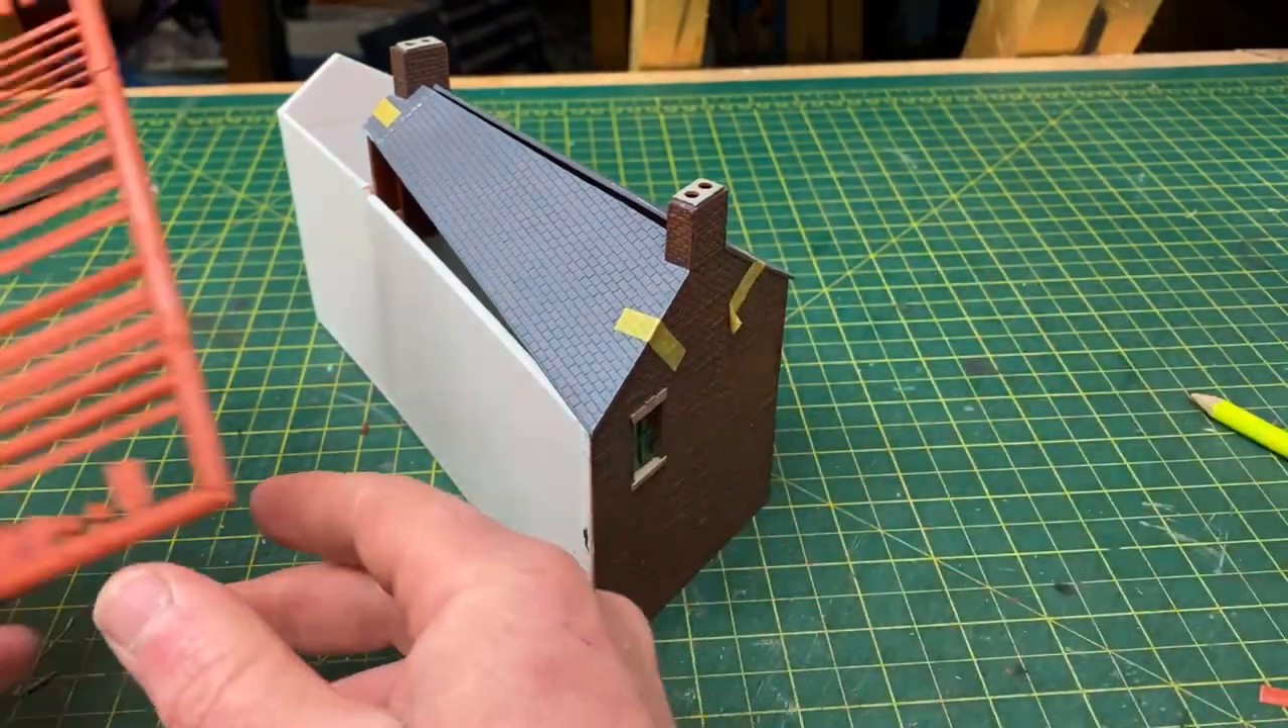Okay, so you will notice that there is a glaring big gap in along the top of the roof line.